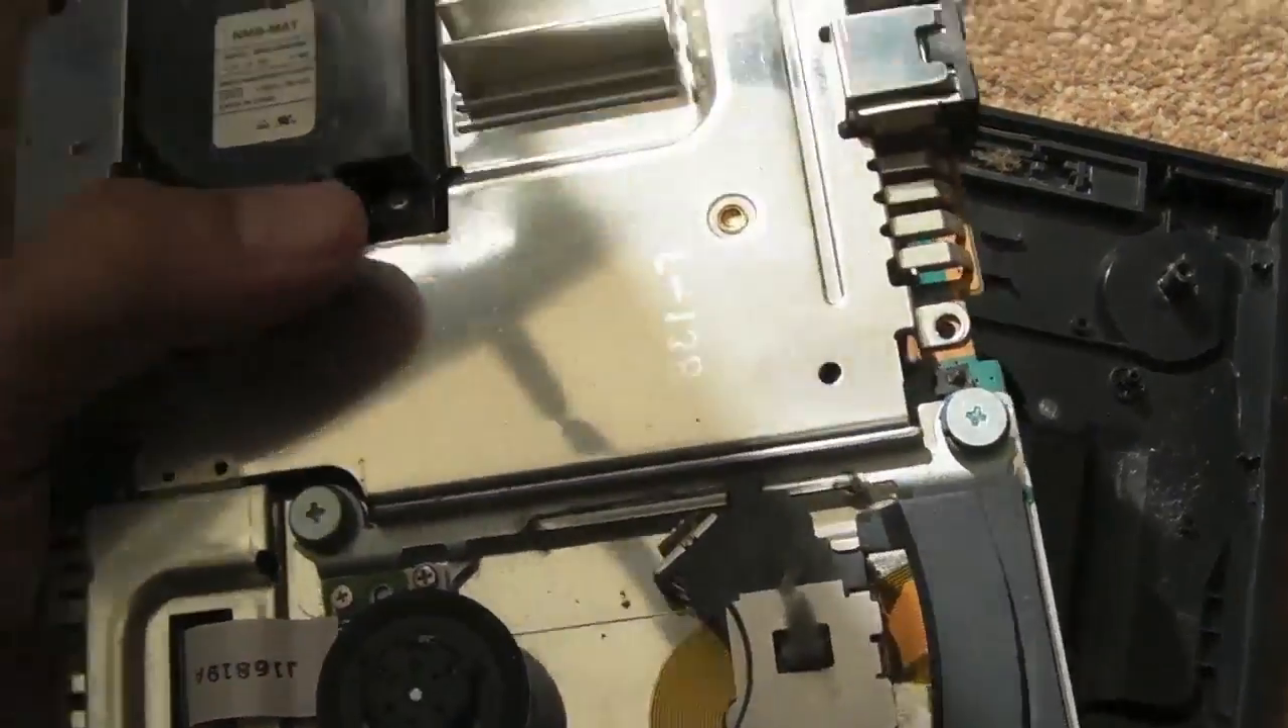An awful lot of shielding there somehow needs to come off.